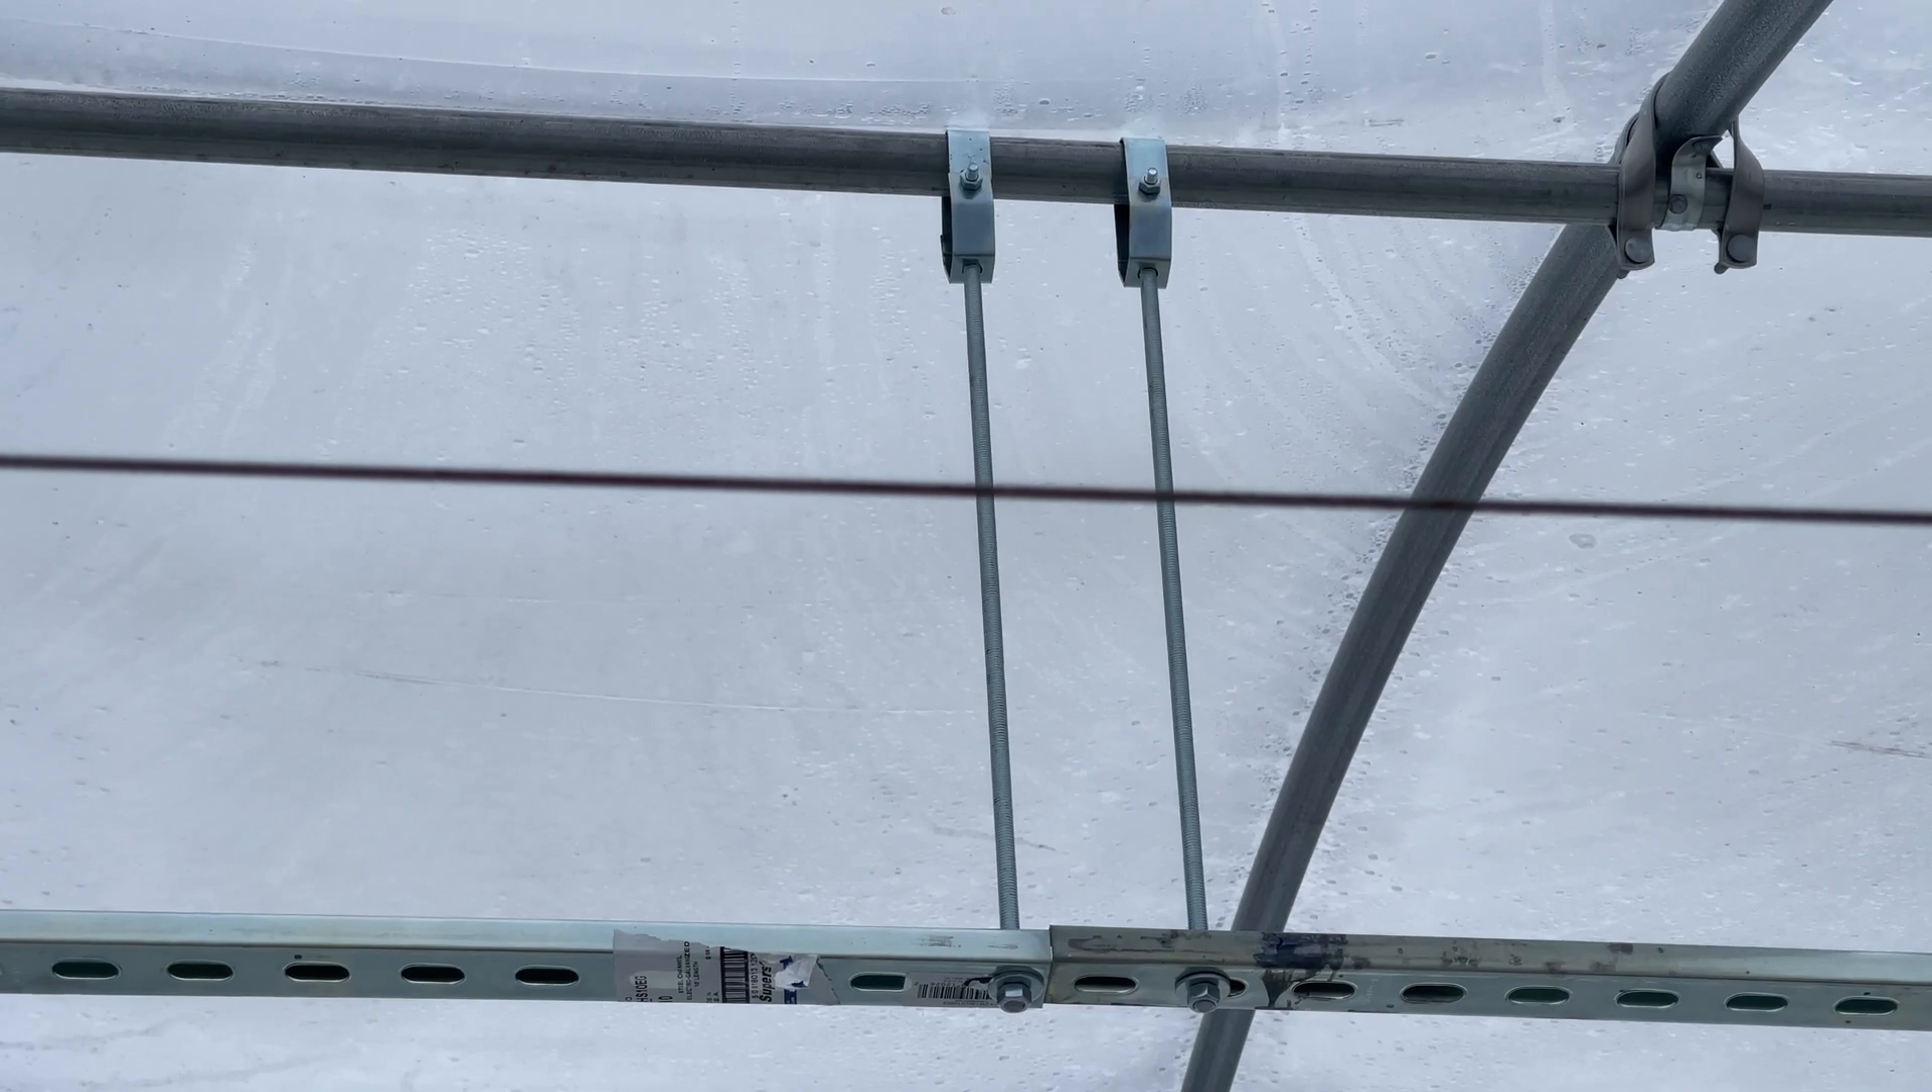That's thread all going up to pipe hangers that I have connected to the greenhouse.